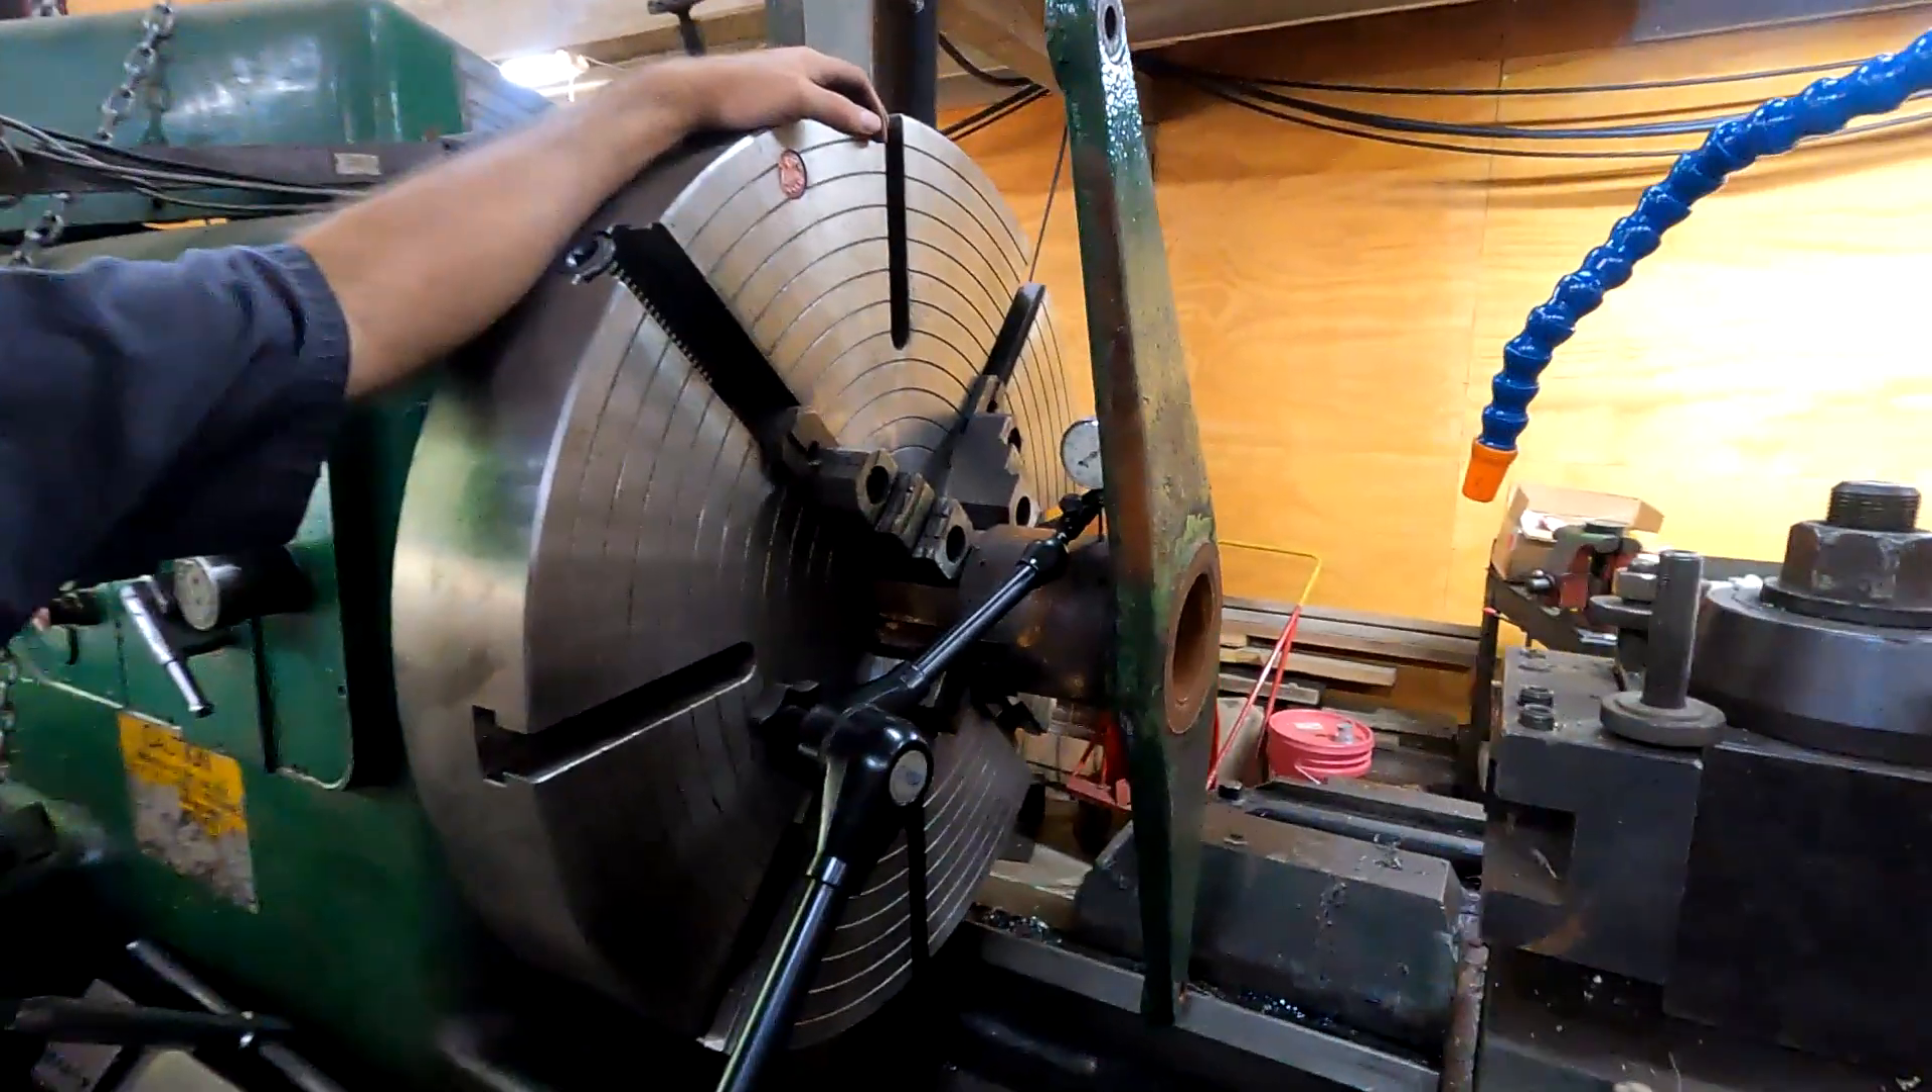So we've got the chuck over in the lathe.